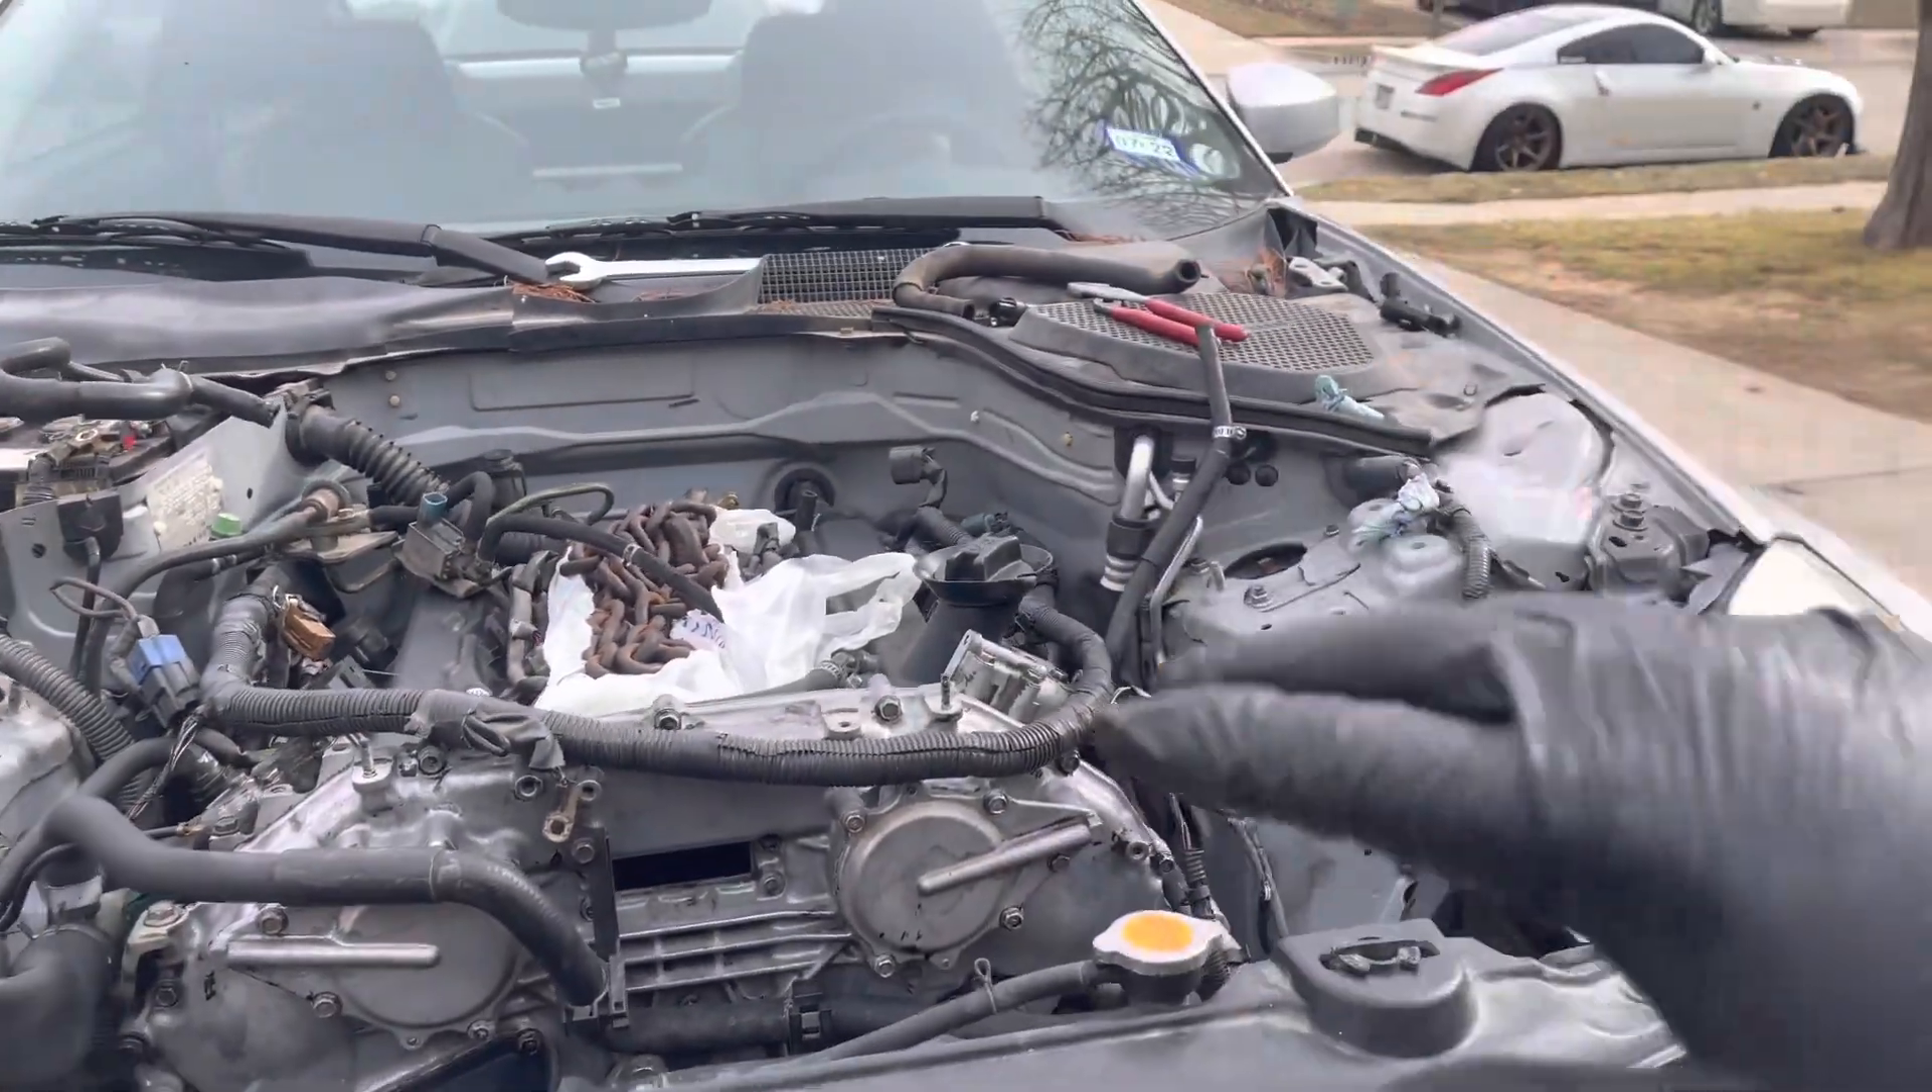It's all put back together. Only thing we're missing is the intake manifold with the plenum, all that.